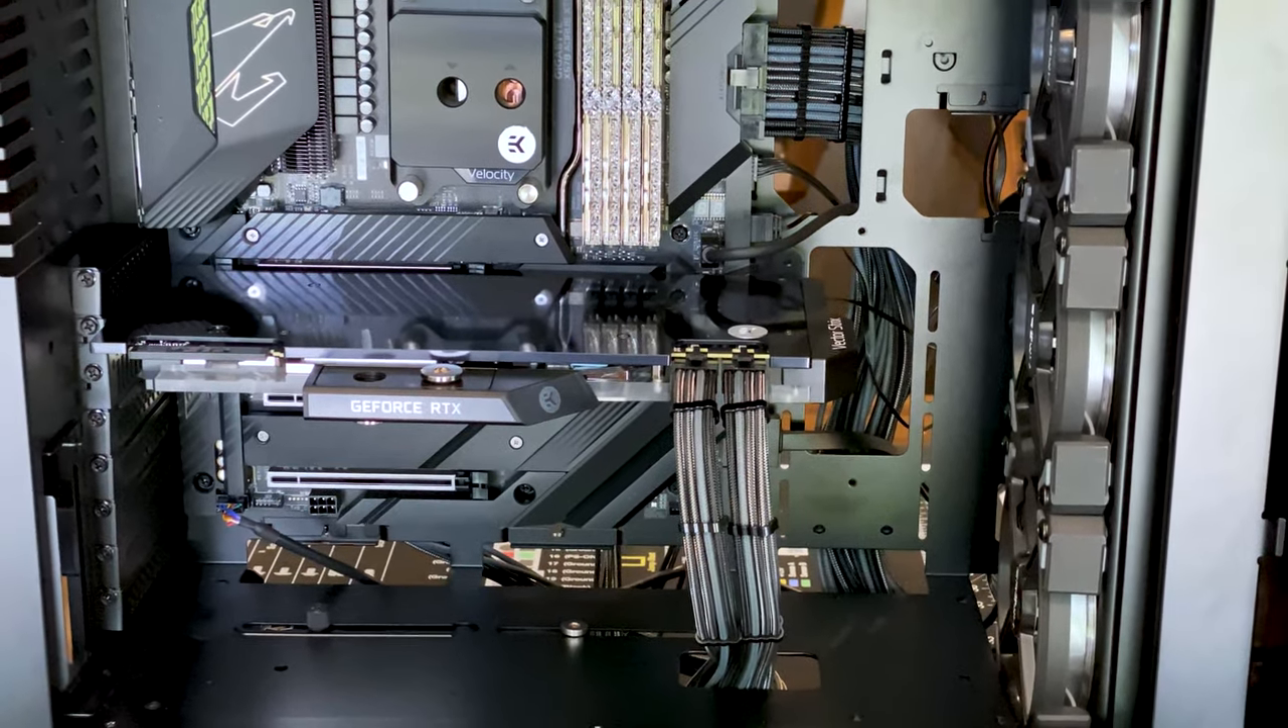Okay, I got the cables in, as you can see, looks really nice and clean.